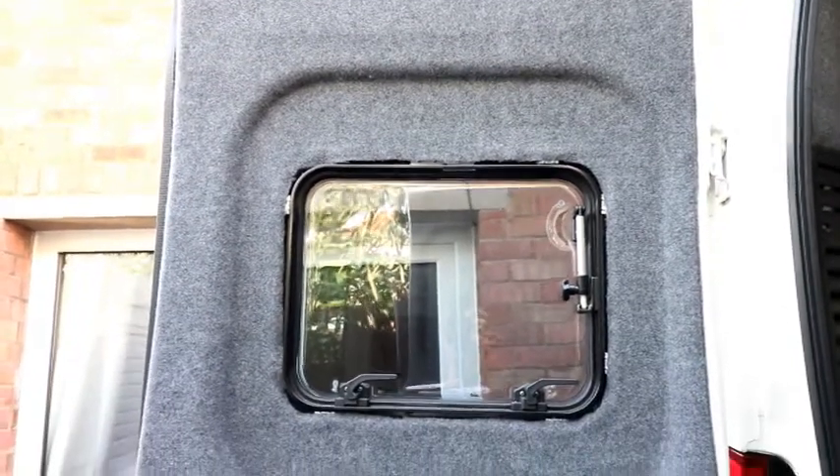I've now carpeted this back door, put it around the window, still got the Horrocks blind to go in there.